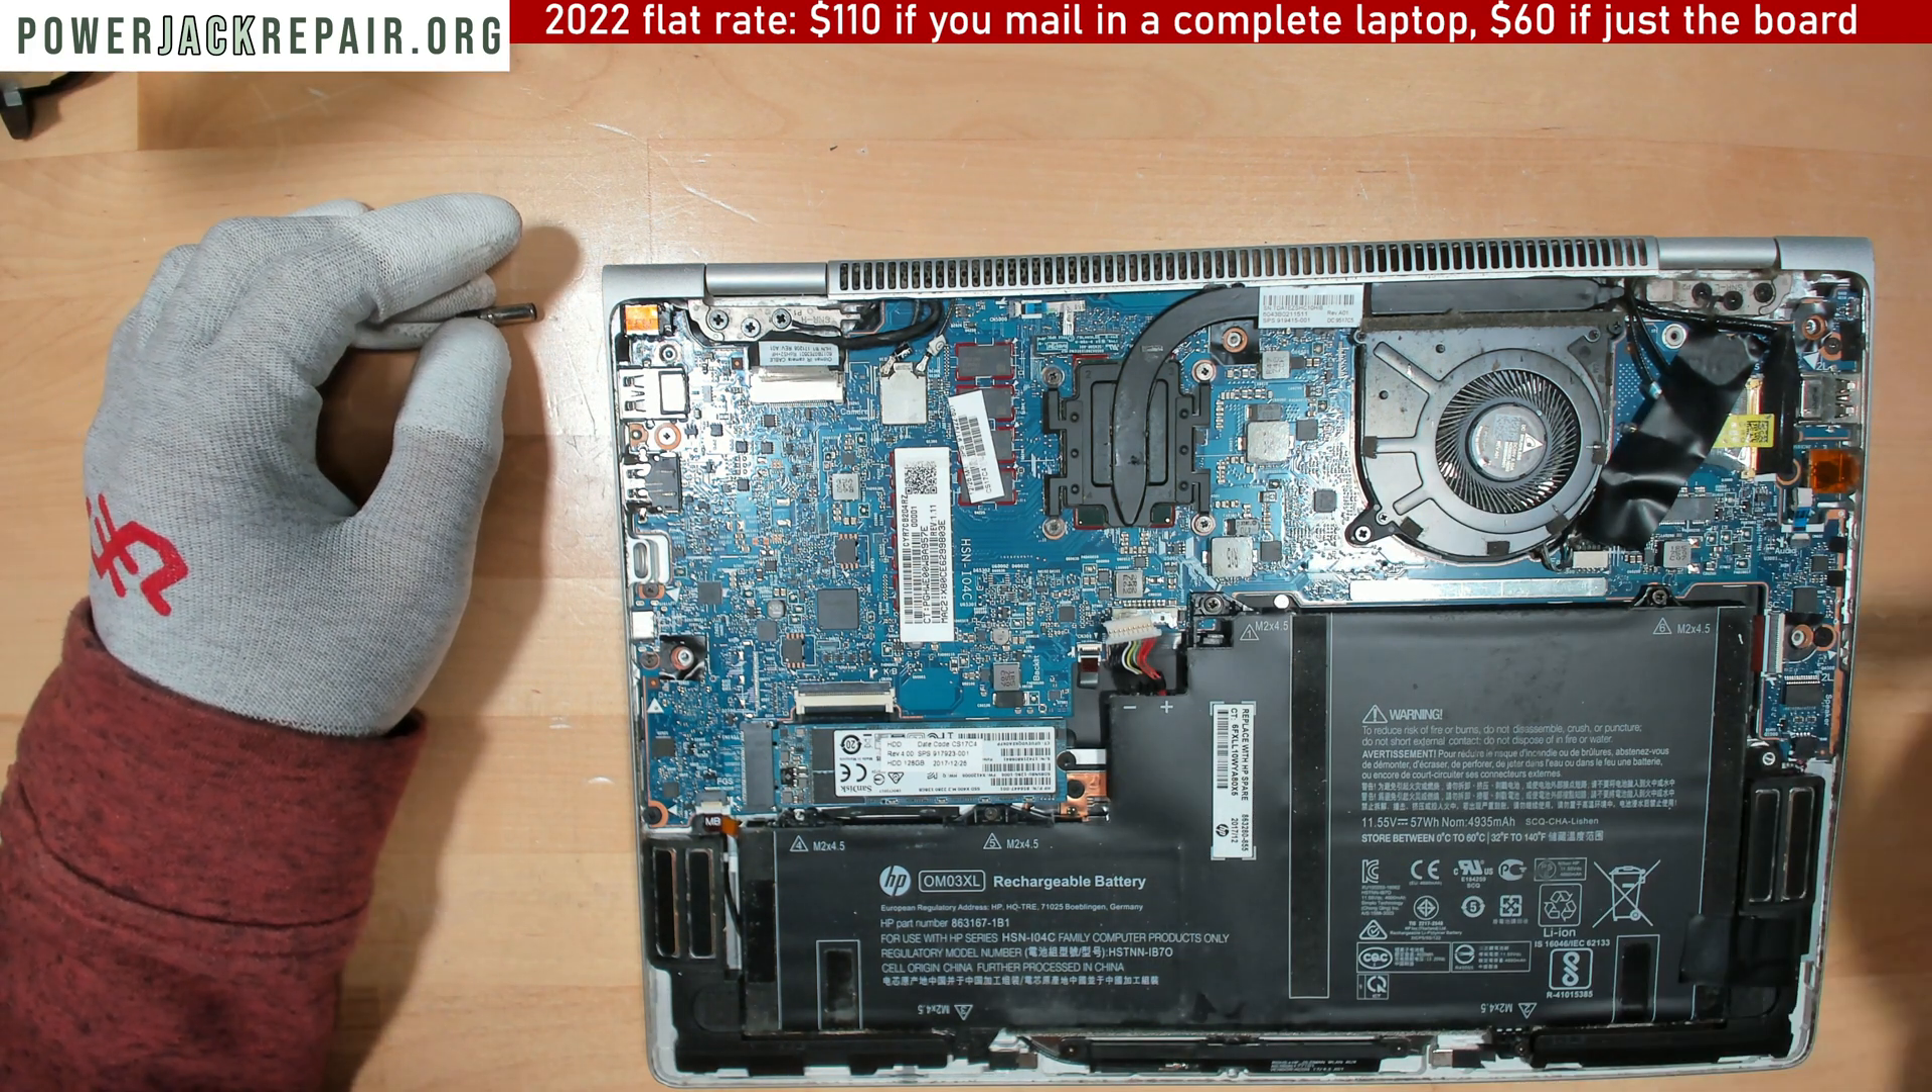All righty so i put the motherboard back into the casing.